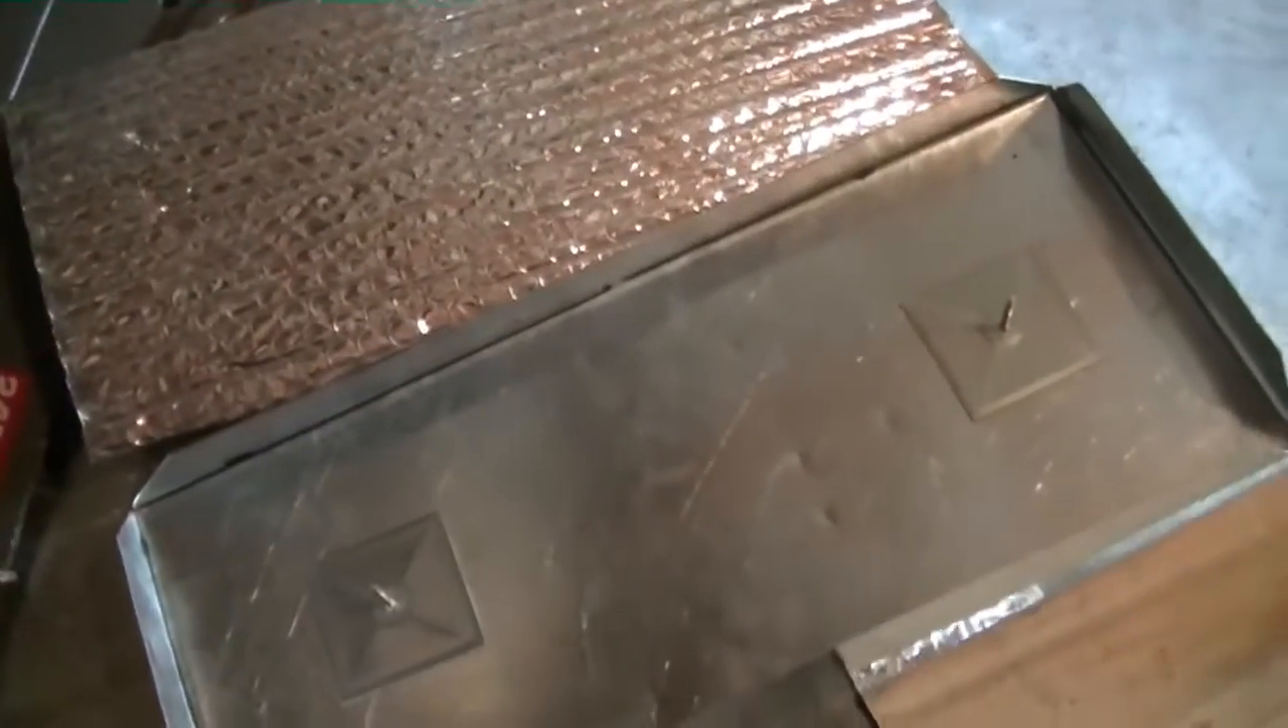We've got two stick pins in there.